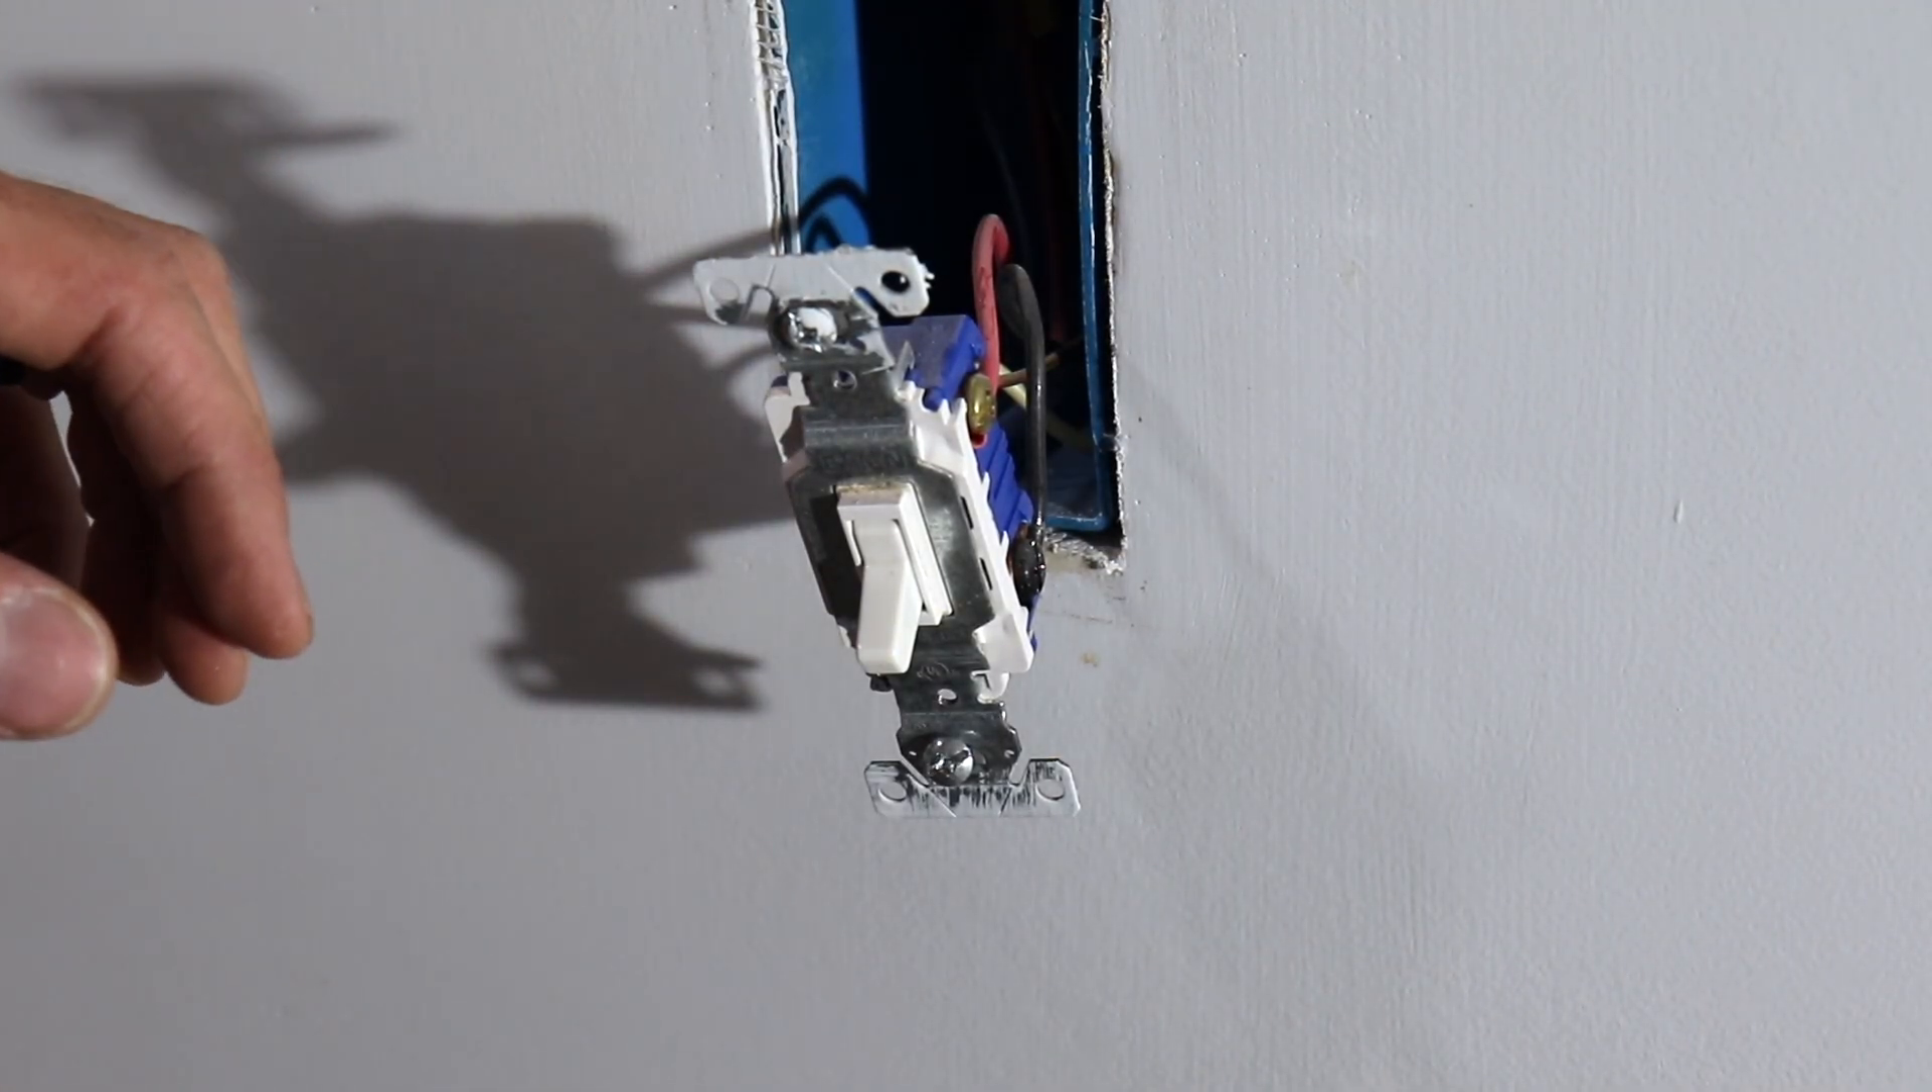All right, so now we've got the switch removed from the box.